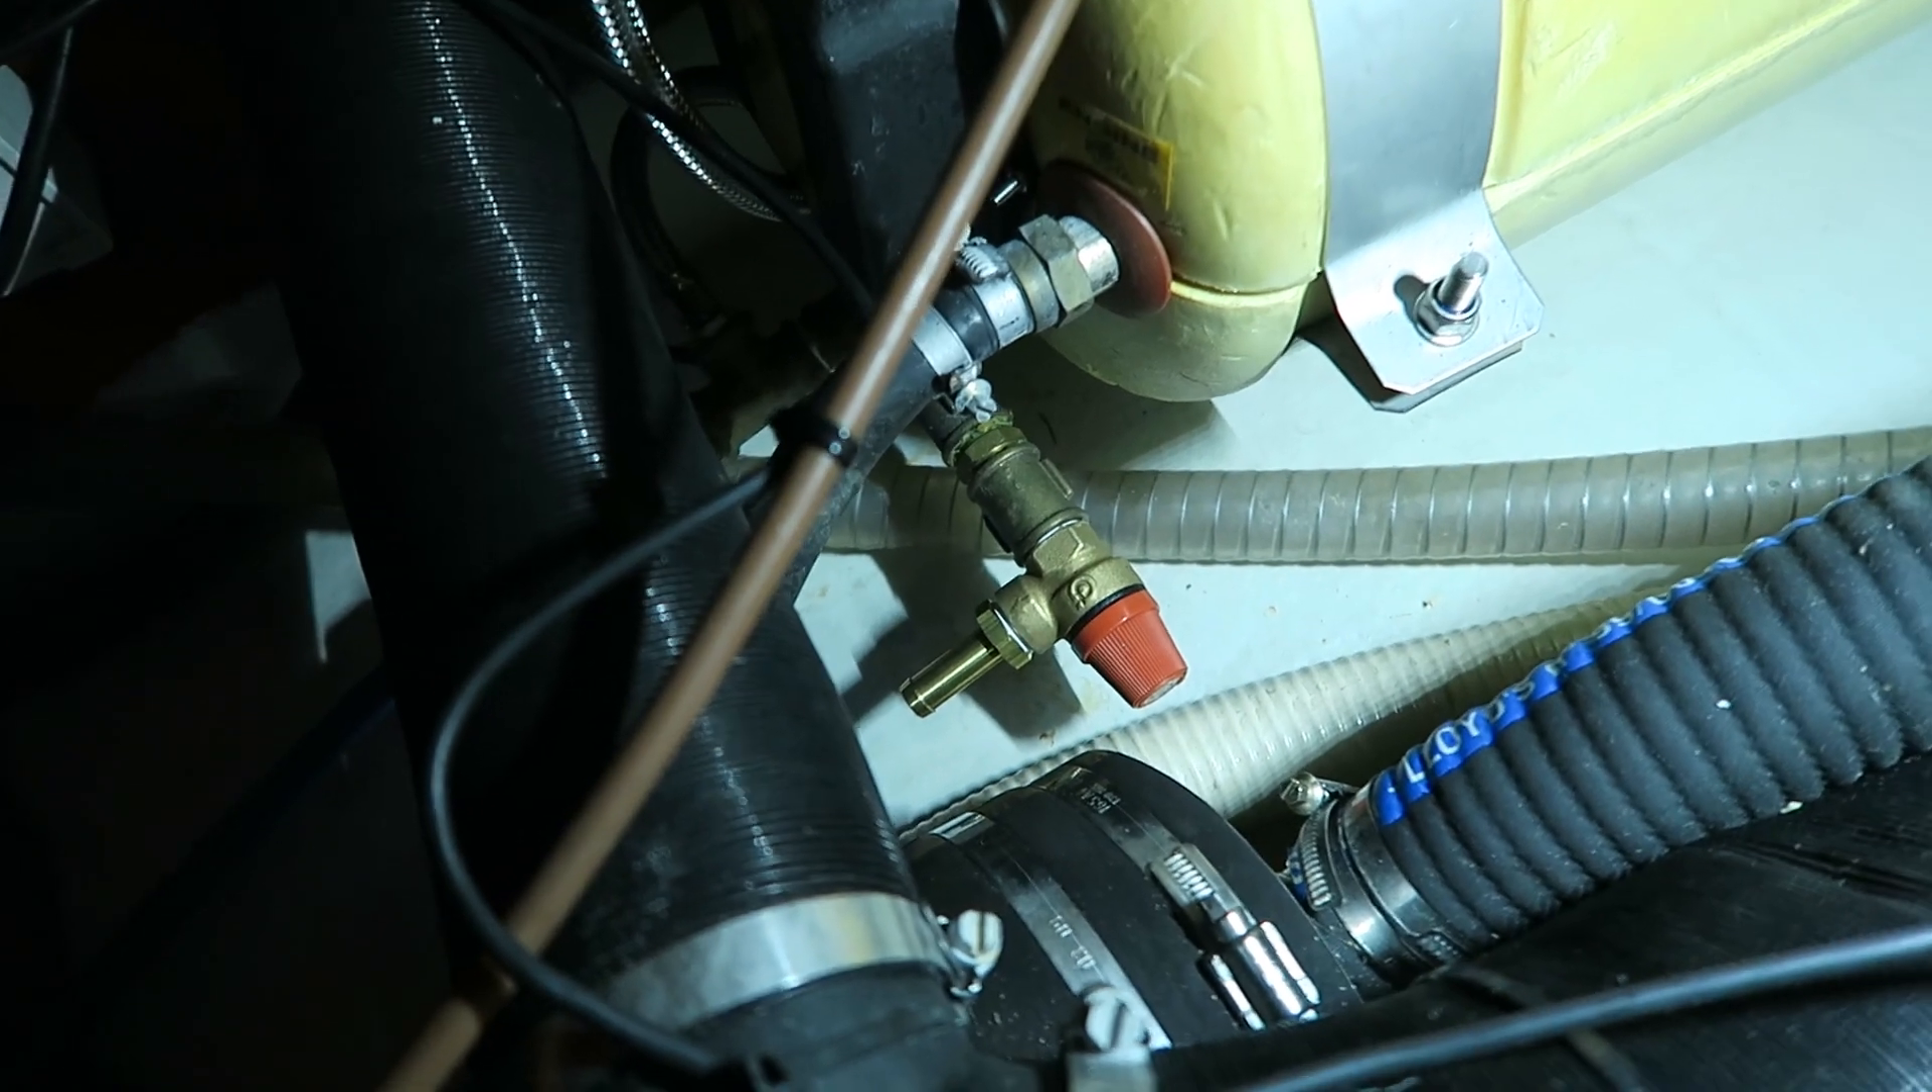The over pressure valve is now mounted and it was pretty easy. And I have of course mounted some teflon tape.